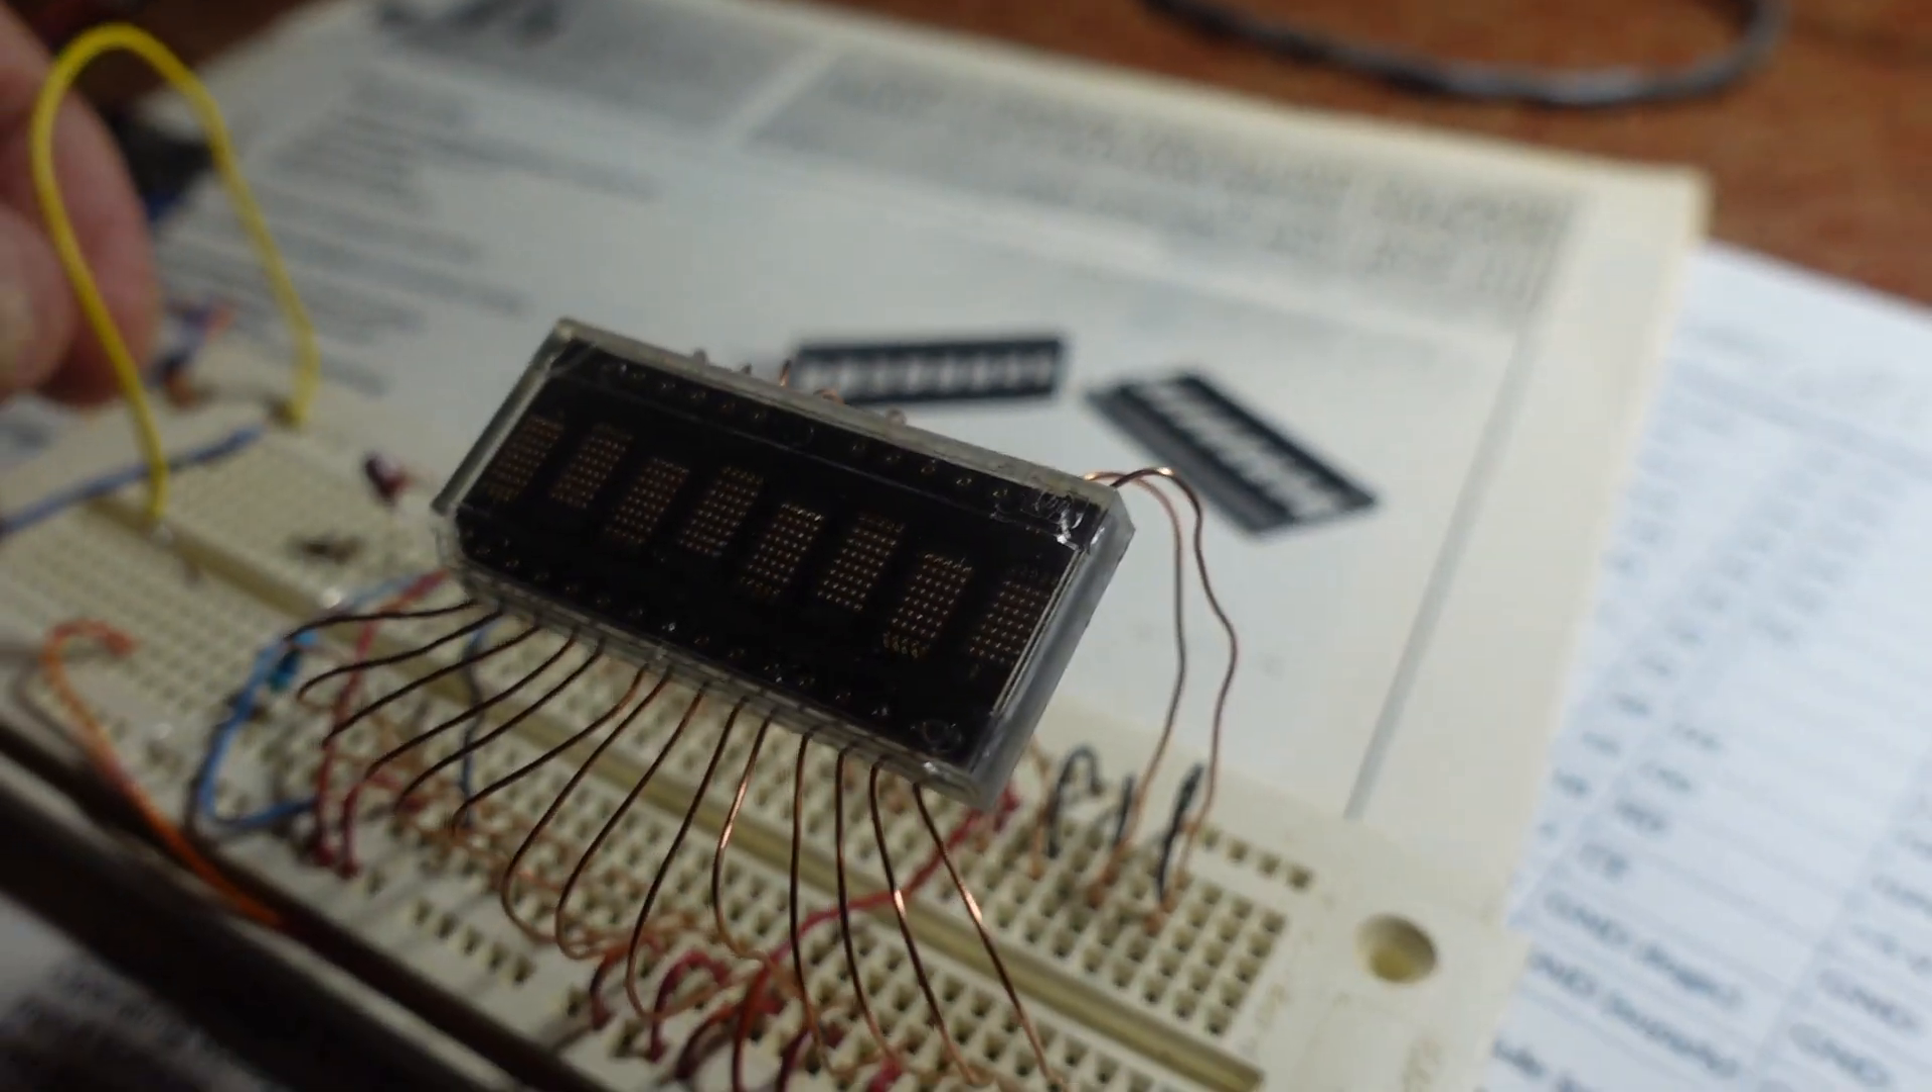Well, we were successful in getting the display put up on a plug board, extending all the tiny little pins.